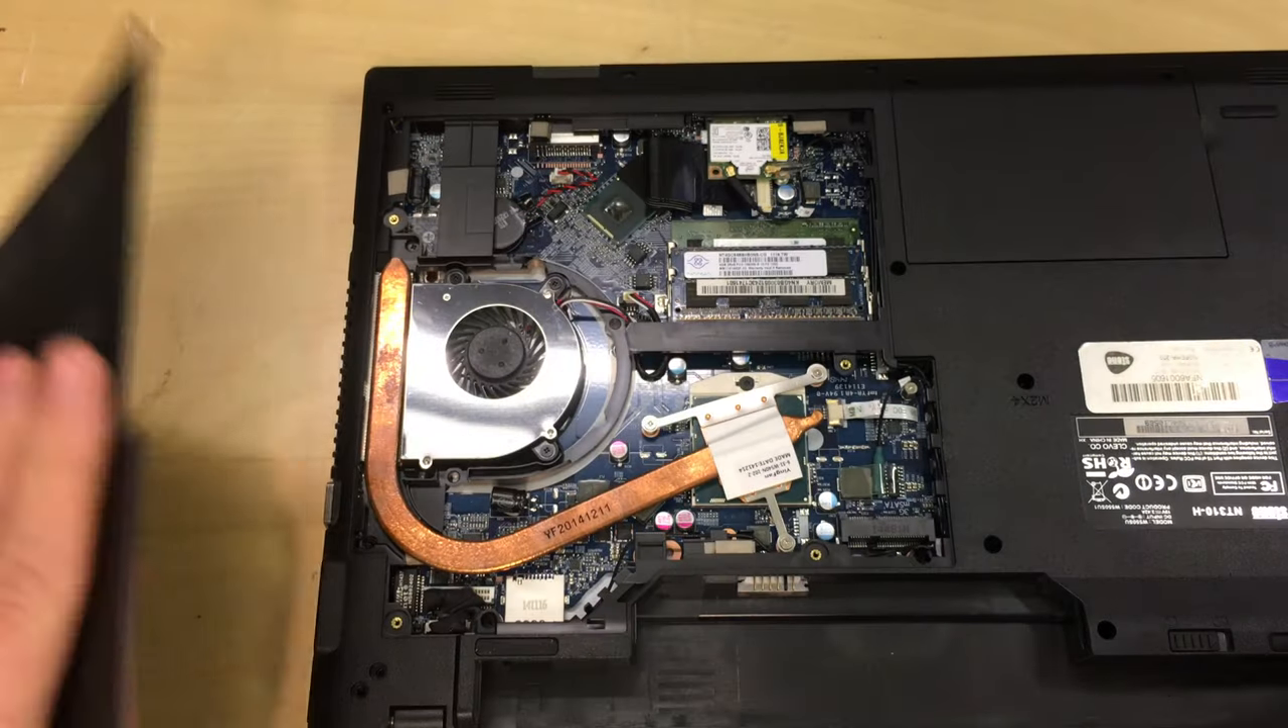Pull the flap up the door should come off like so now we can see all the guts of the laptop.